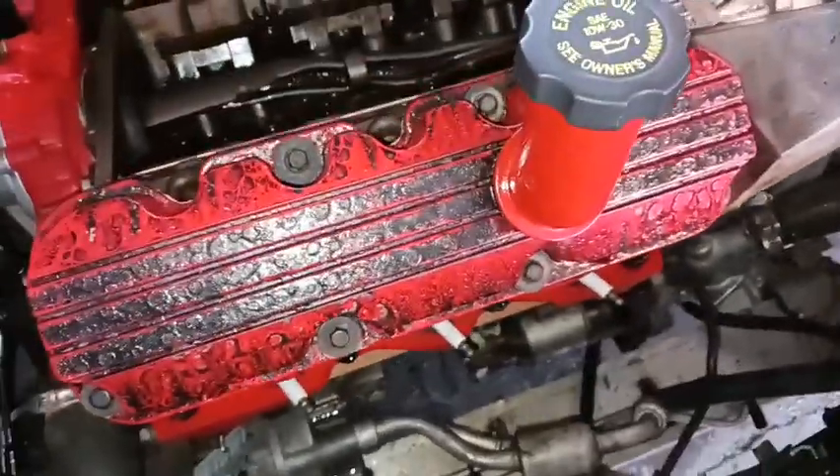I got the front valve cover back on so the front head is done.